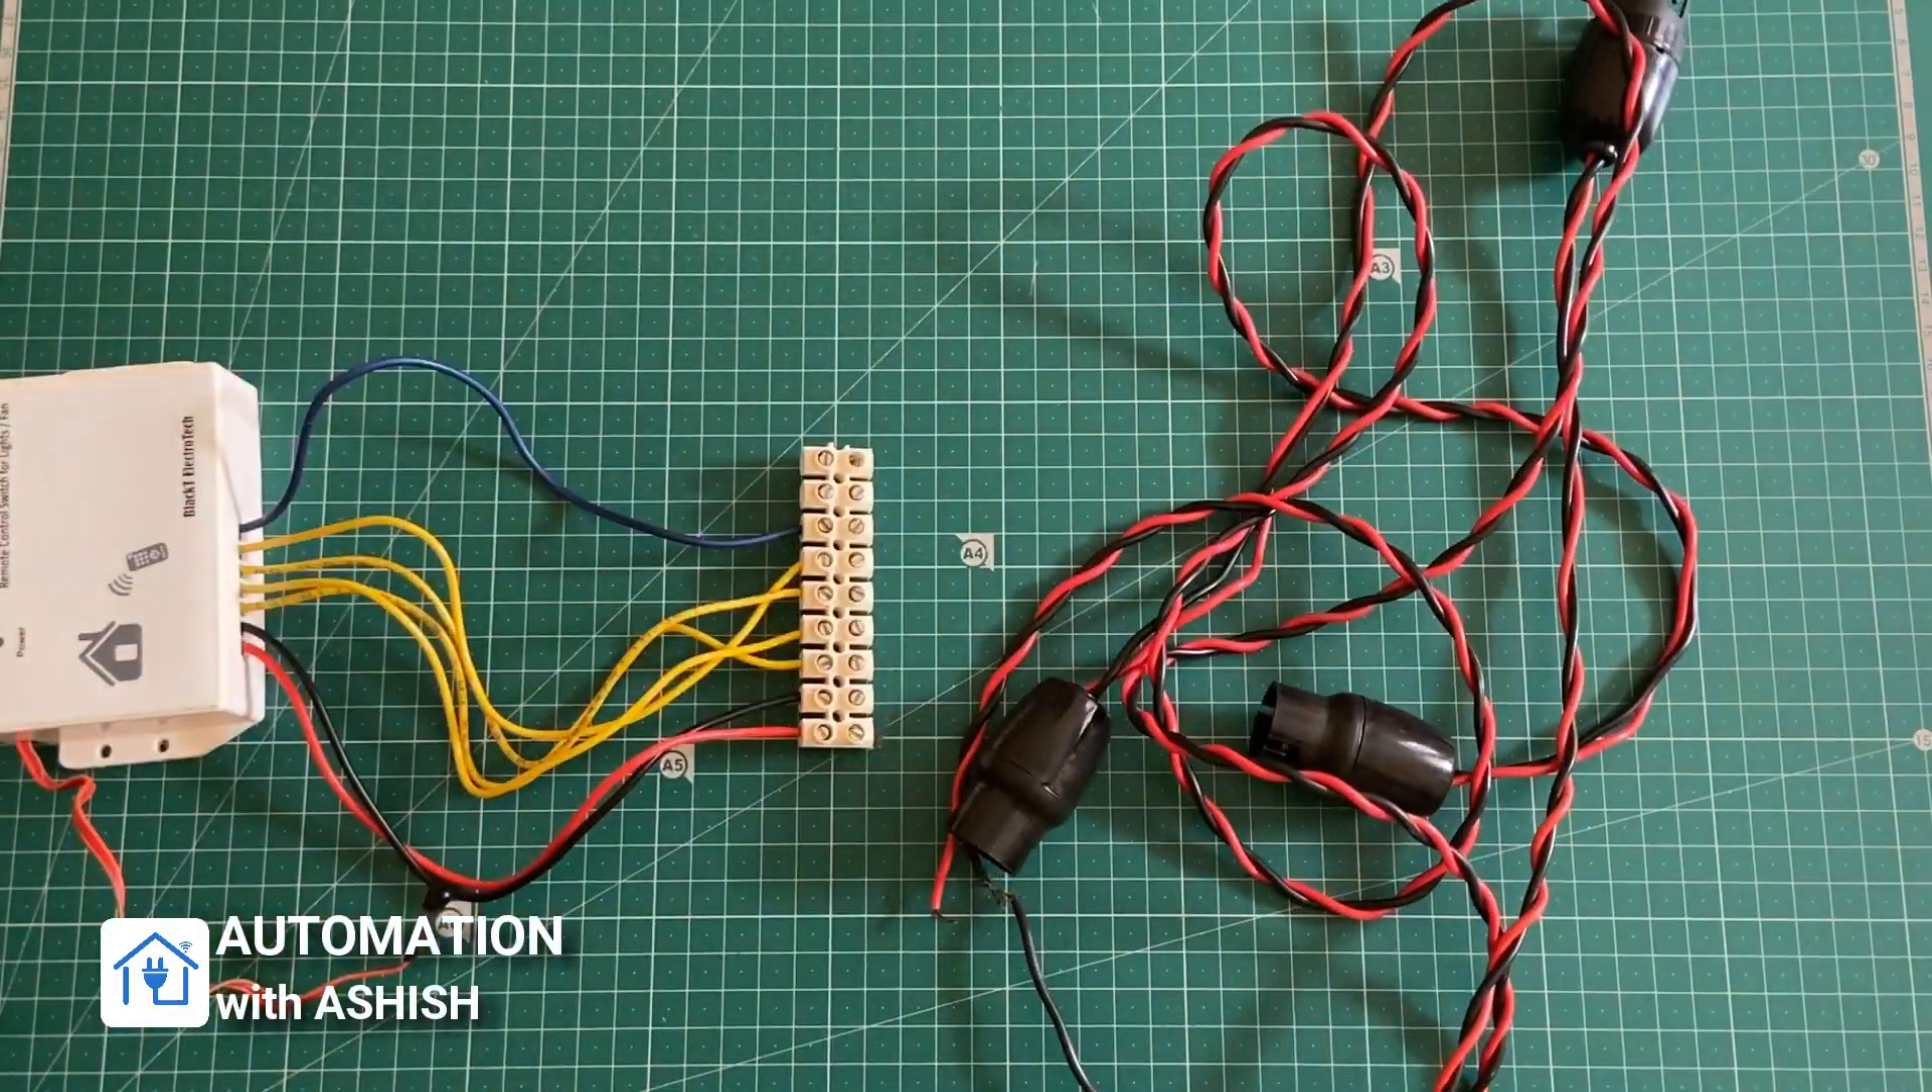Wire connect कर ली है मैंने।